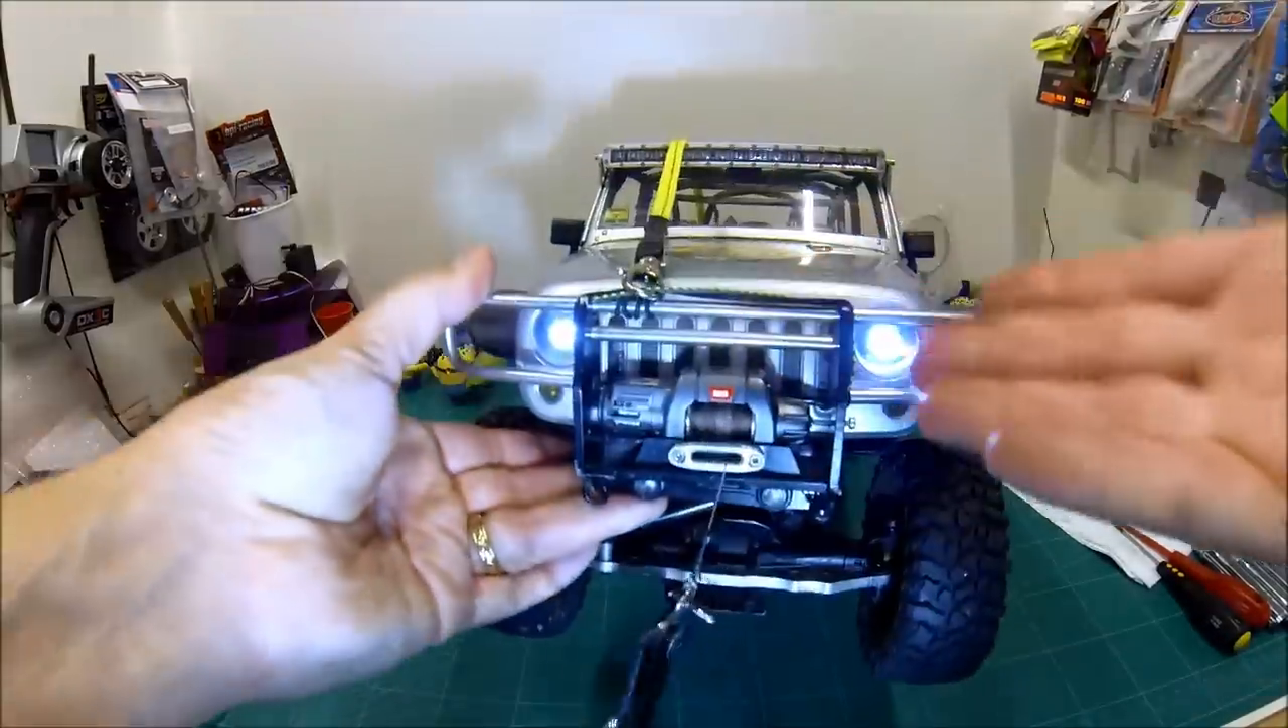Right so we've now got the locked up rc upgraded three racing winch back on my rubicon and it looks absolutely fine.